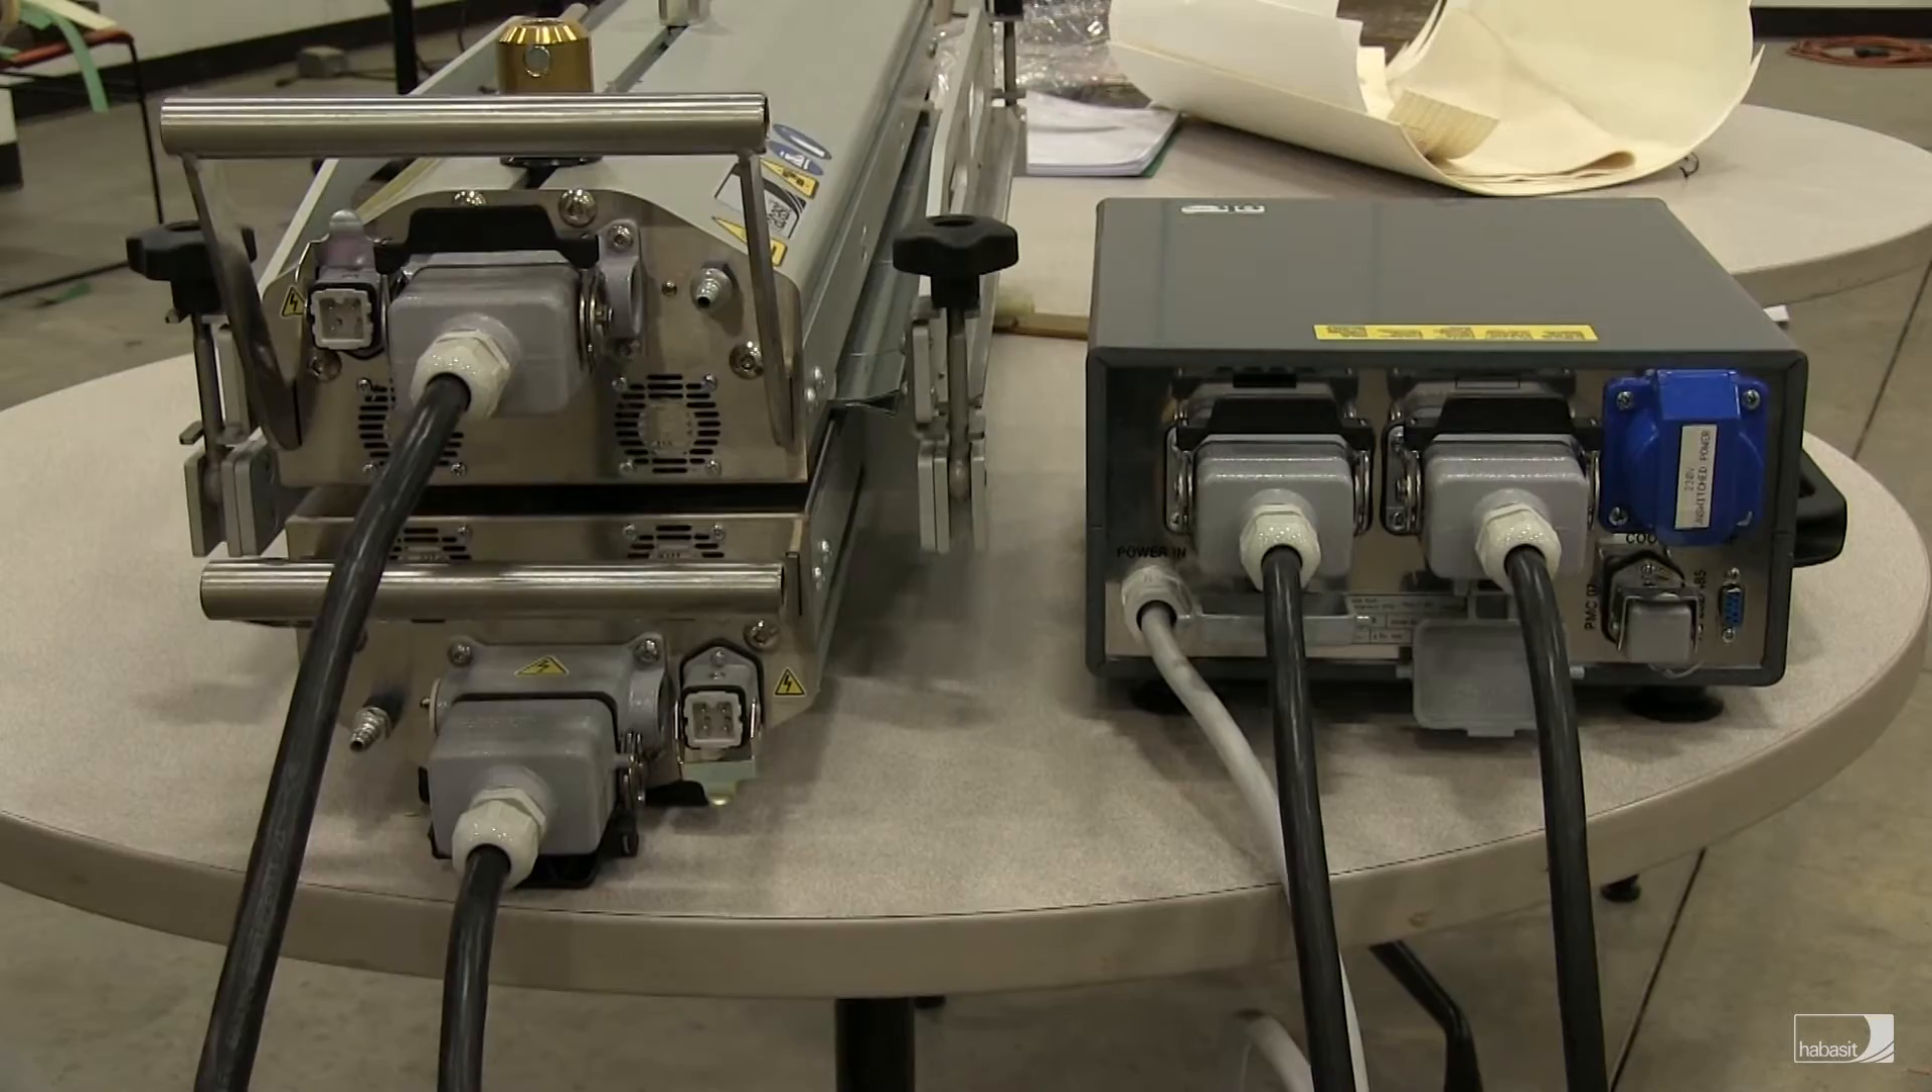We have one more connection to make. And that's the small cable here, which attaches on the back of the control box on this plug.